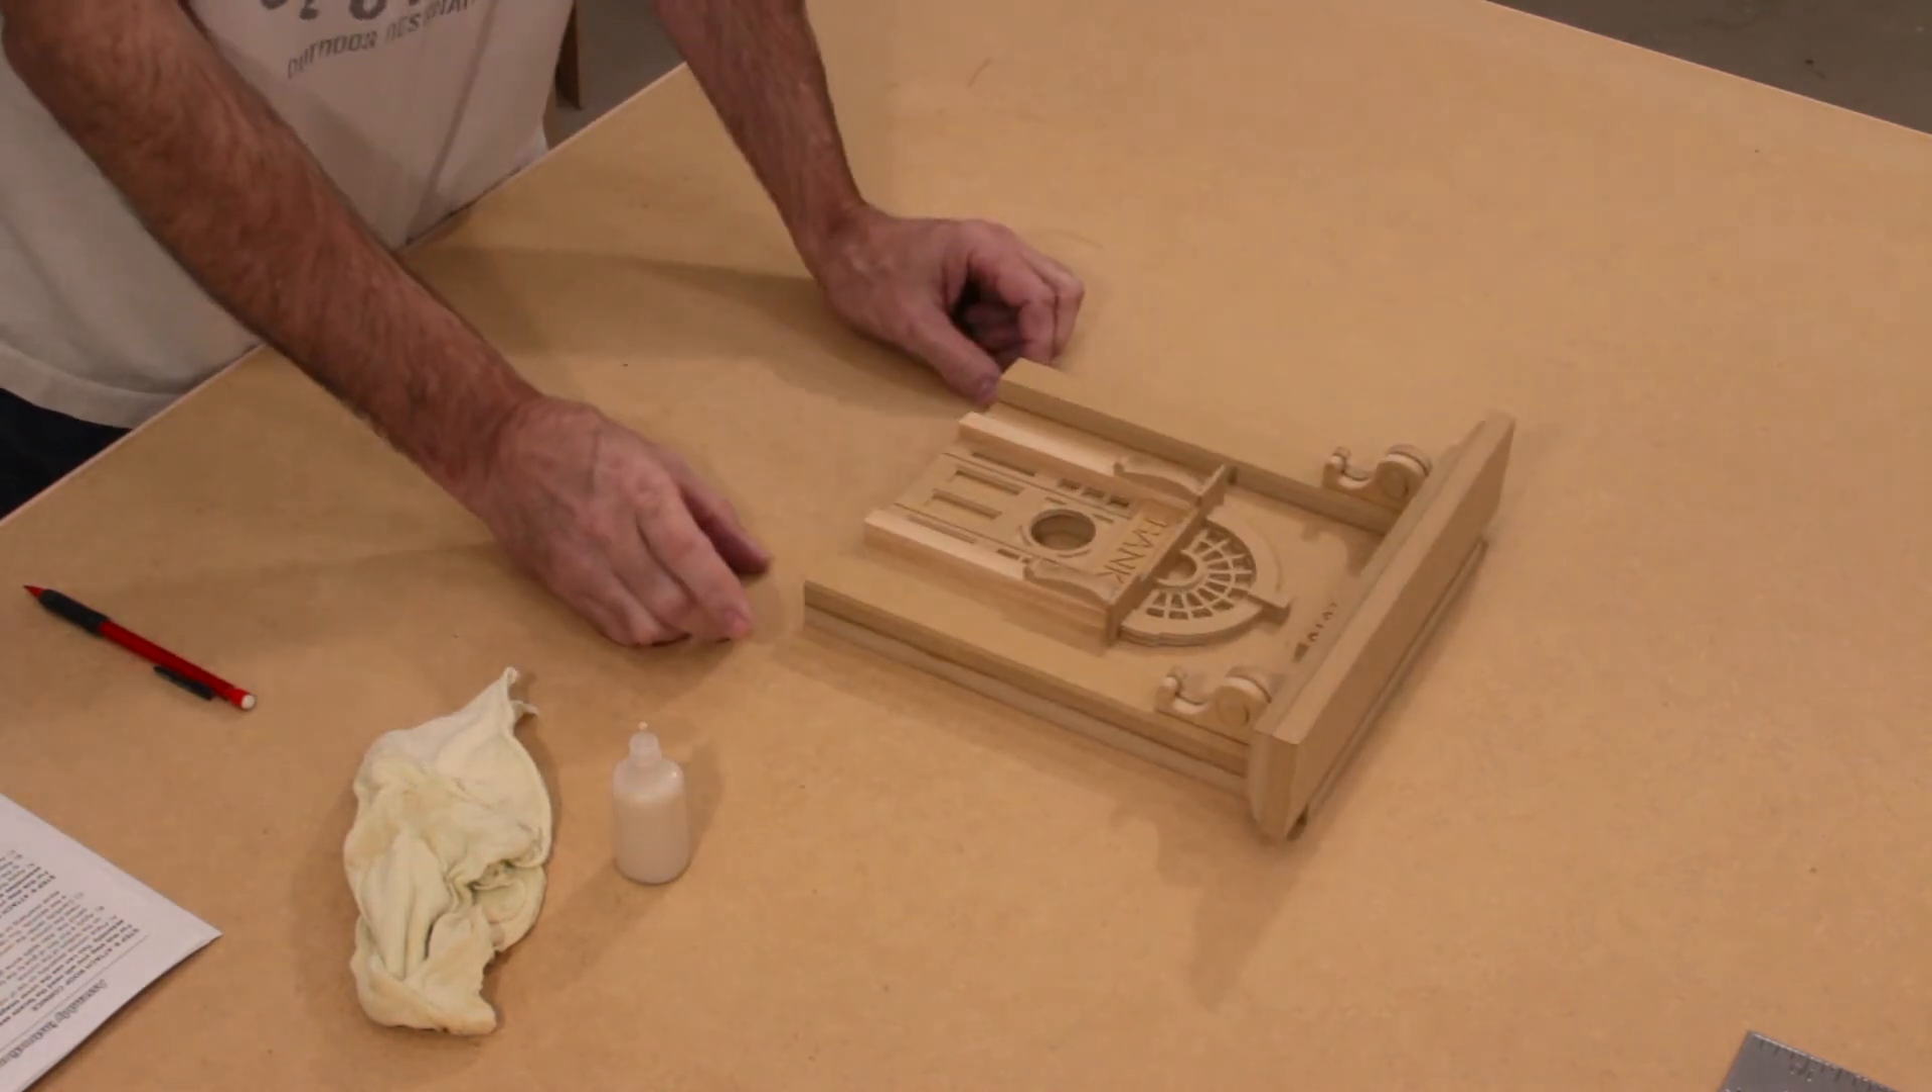Now, our facade assembly is complete.